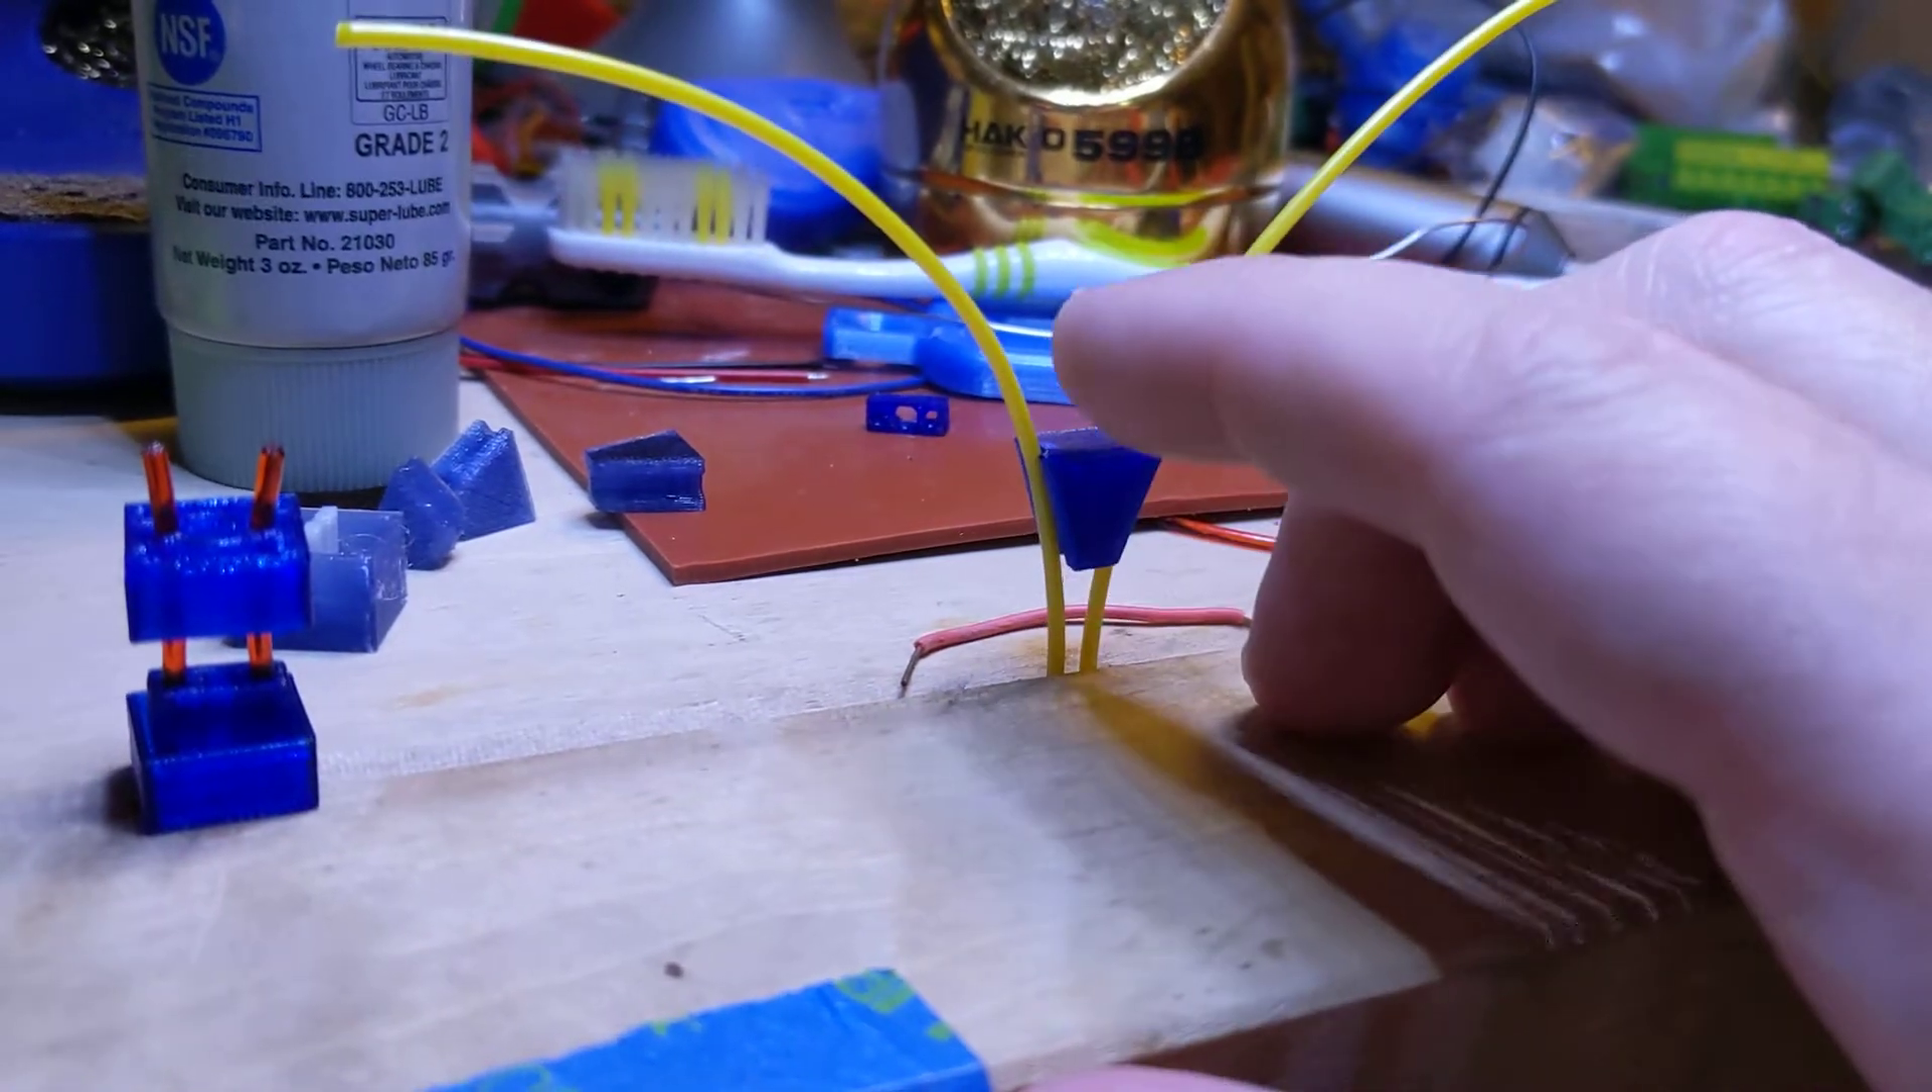I bet this wedge would fit right between two lengths of filament, and it does.